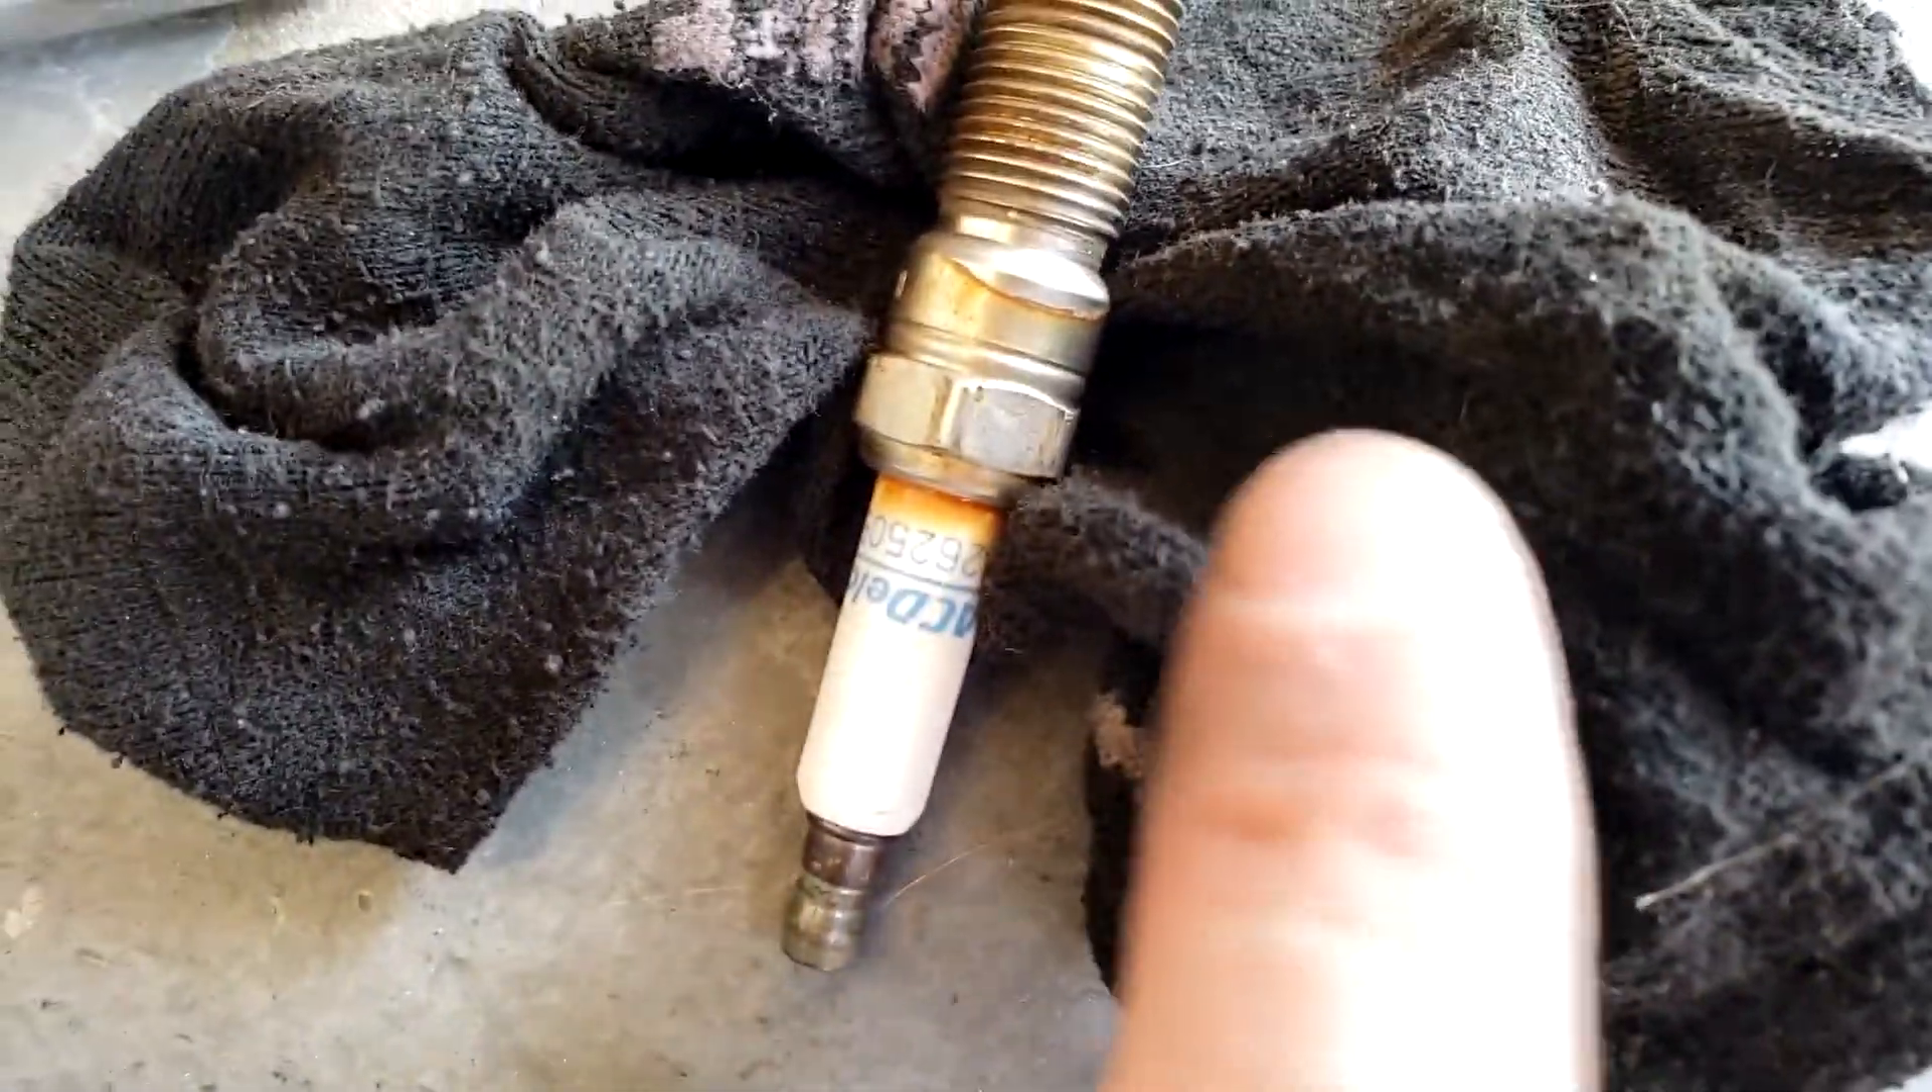All right, so we've got the spark plug out.